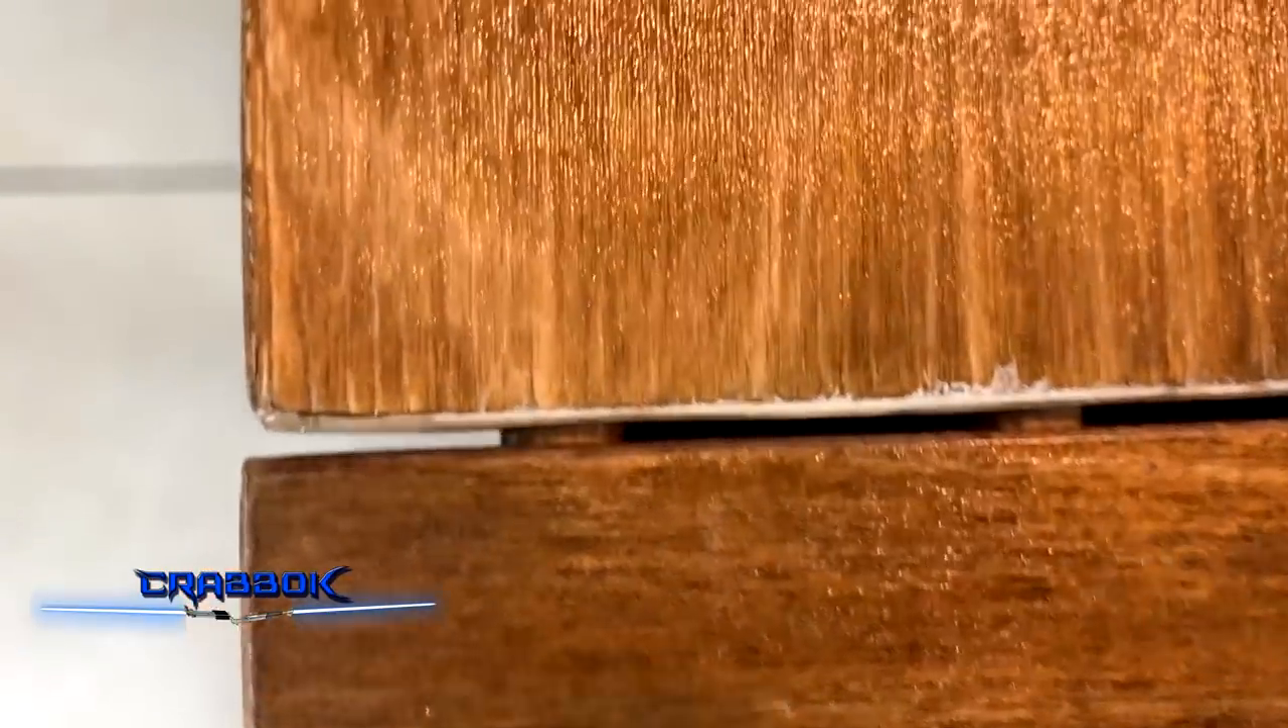There's some areas here where the wood doesn't come together, and you can still see the dowels underneath, and I have tried like heck to get those together.